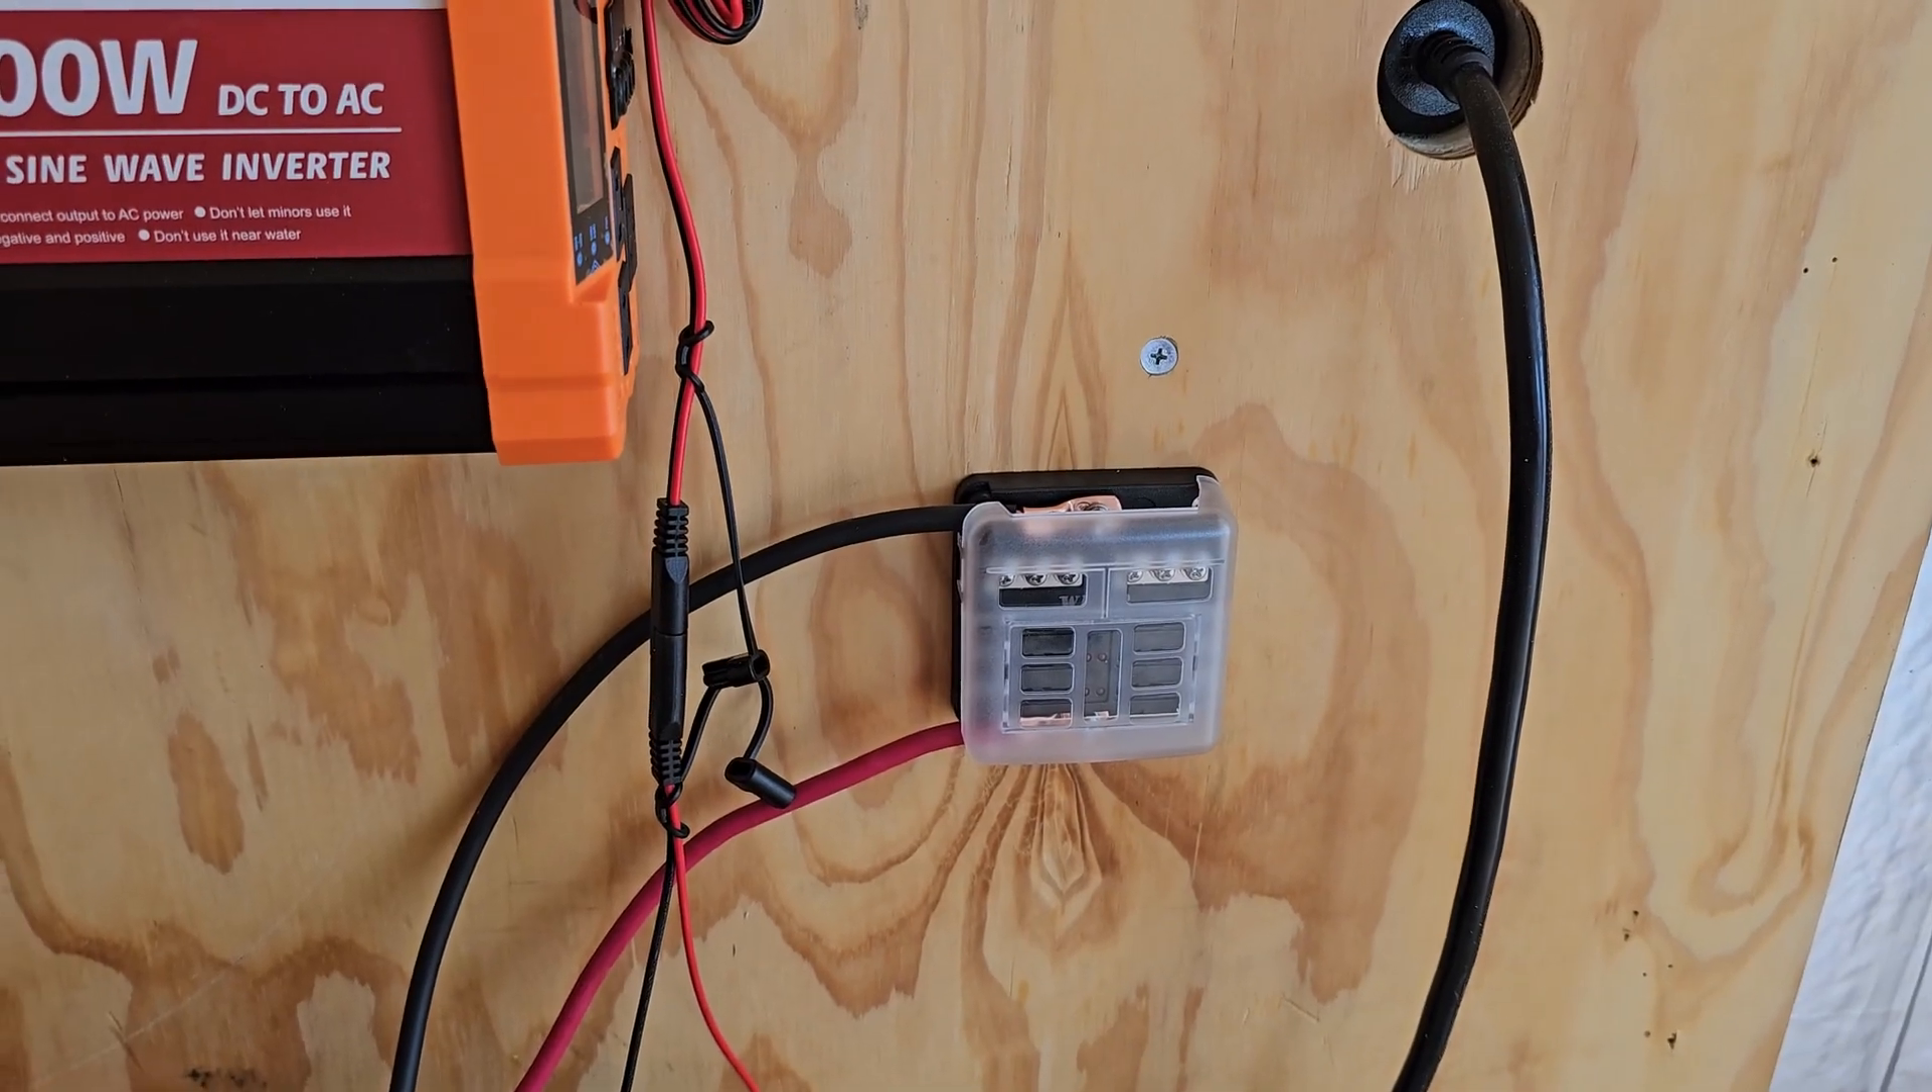Now, I'm going to have to get some more cables. All right. The little fuse box is wired in.